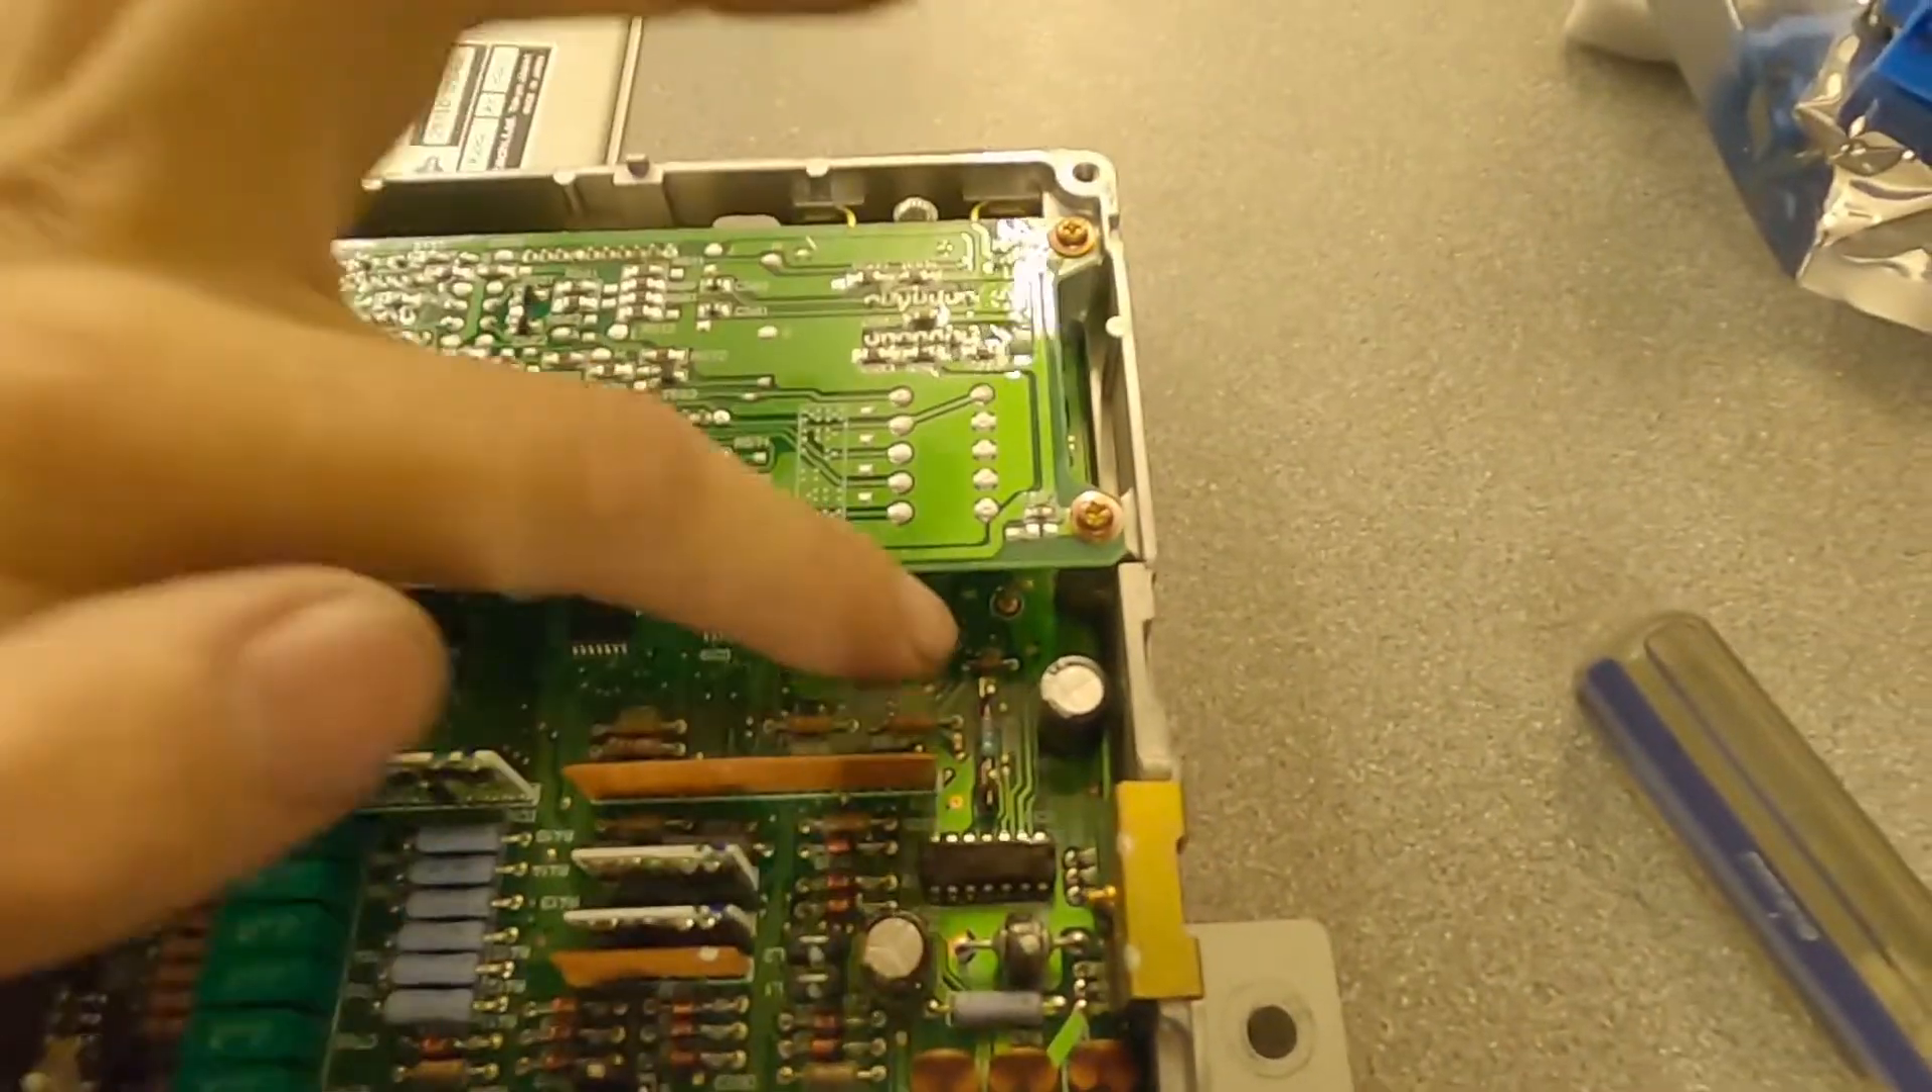The top cover removed. So, there's a whole bunch of screws on the circuit board we need to remove.